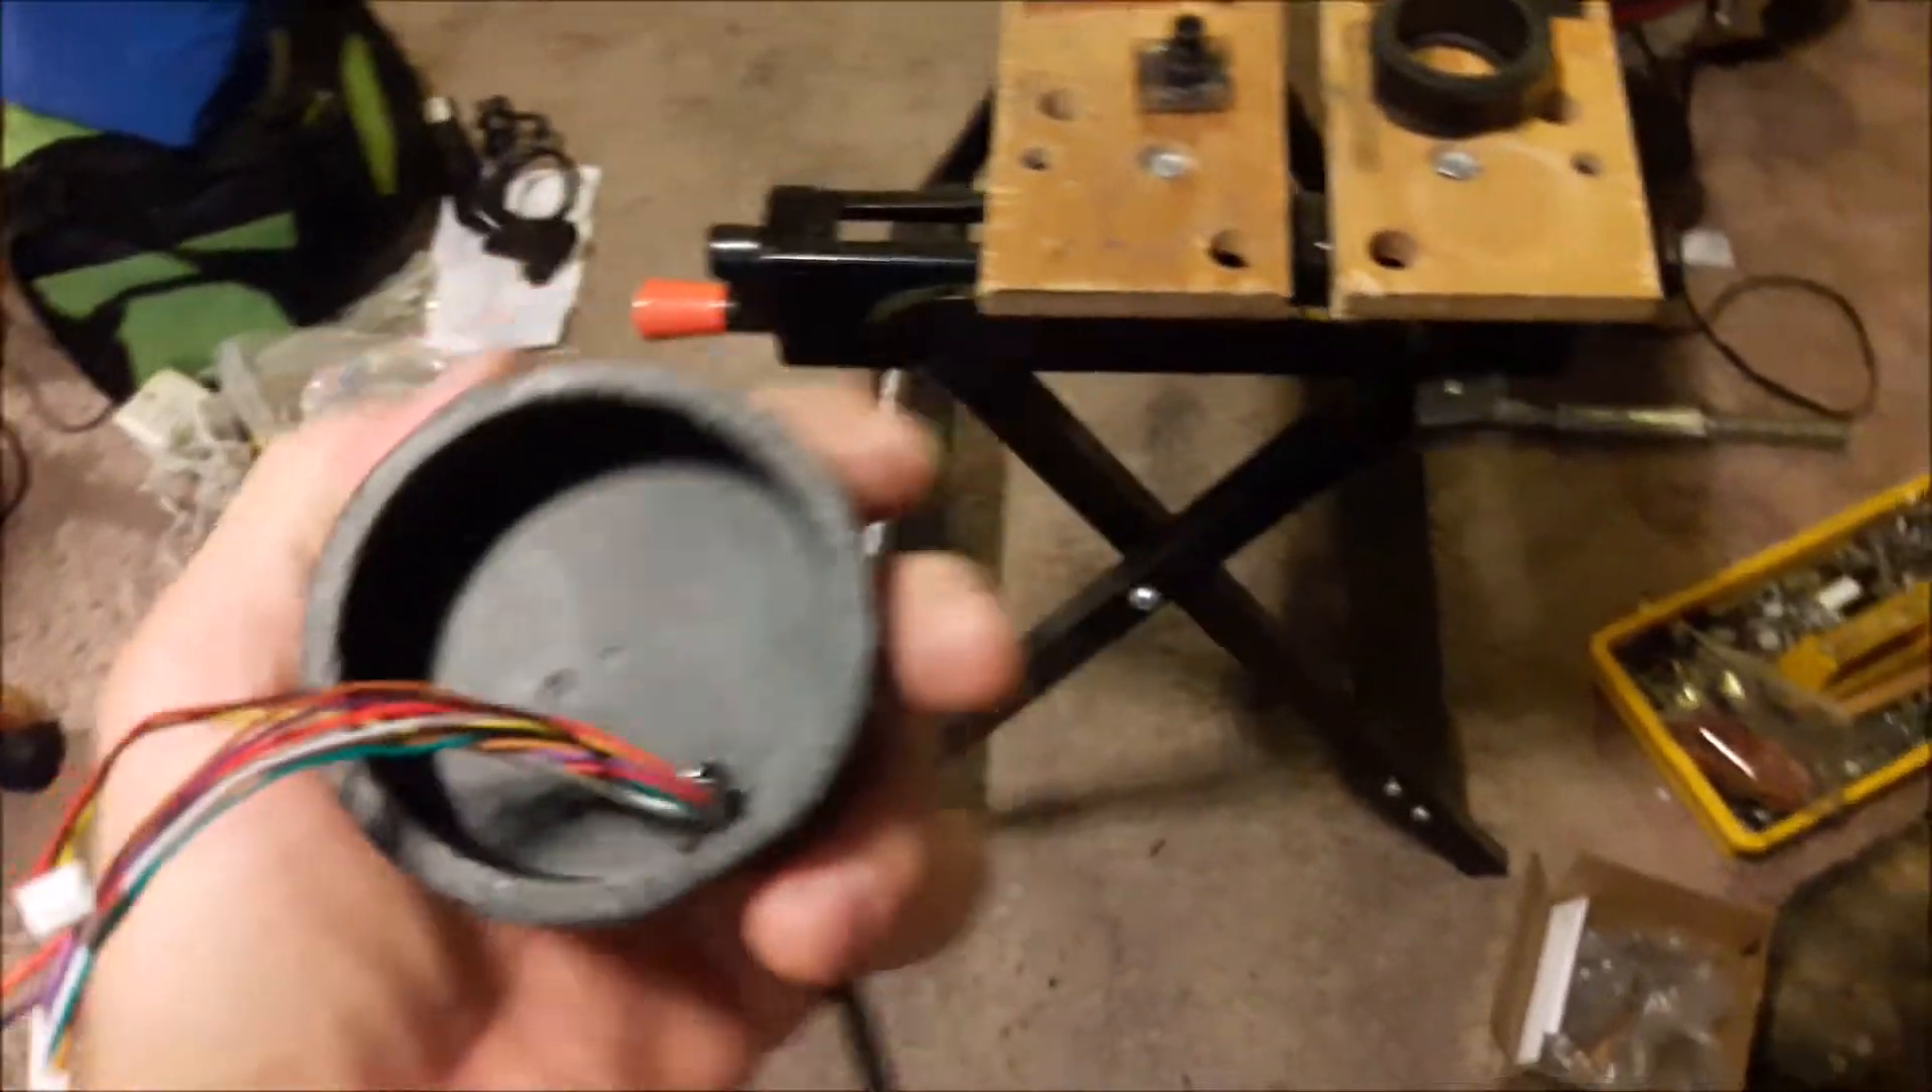I got the cable running through a cap and then I used the ABS that goes inside the two-inch cap.